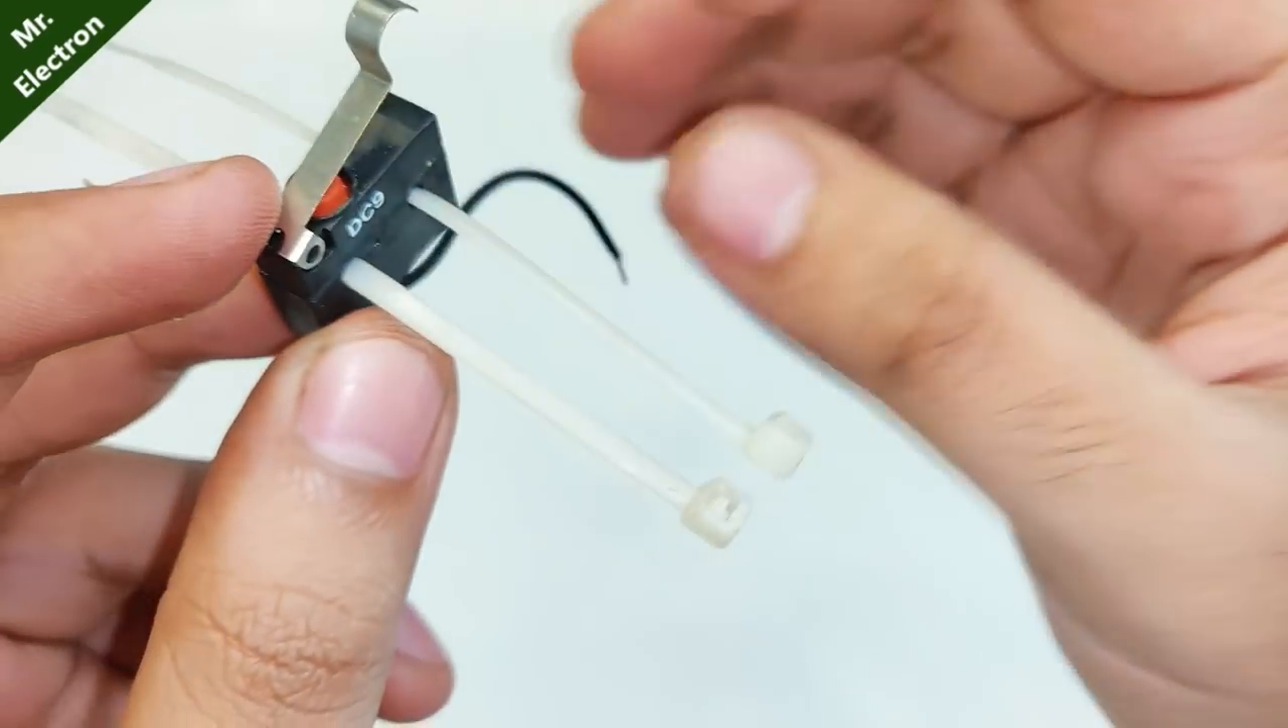Now guys this is an on off push switch you see and i've placed two zip ties in the hole.